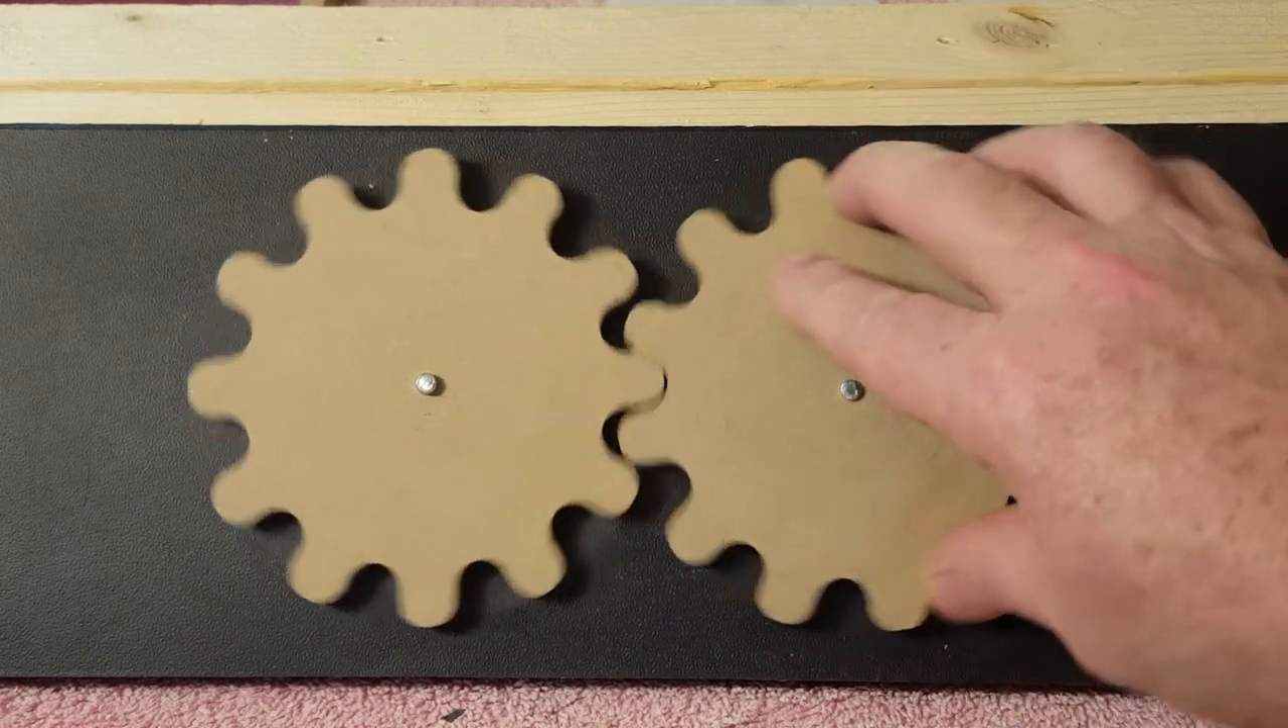So here the gears are closer together, center to center. You can see there is much less of a gap and they actually do mesh better.